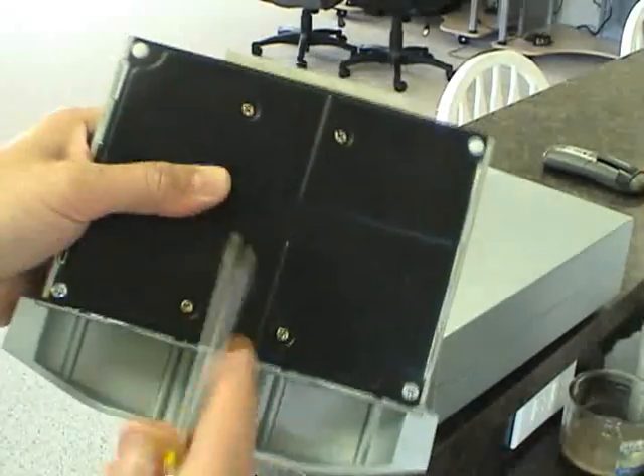Okay, so we've got the four screws on the base installed.